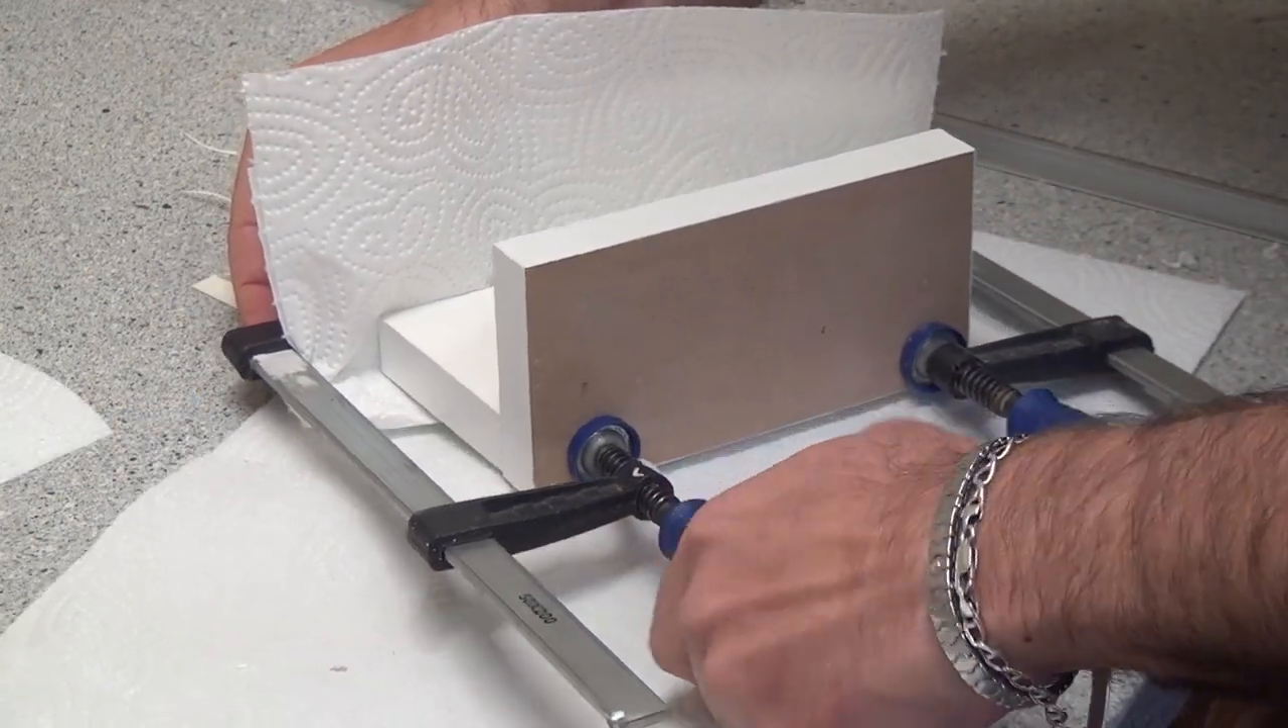I have then aligned the two pieces to form an L and with the help of two clamps I'm applying some pressure to keep the two pieces together while the glue dries.